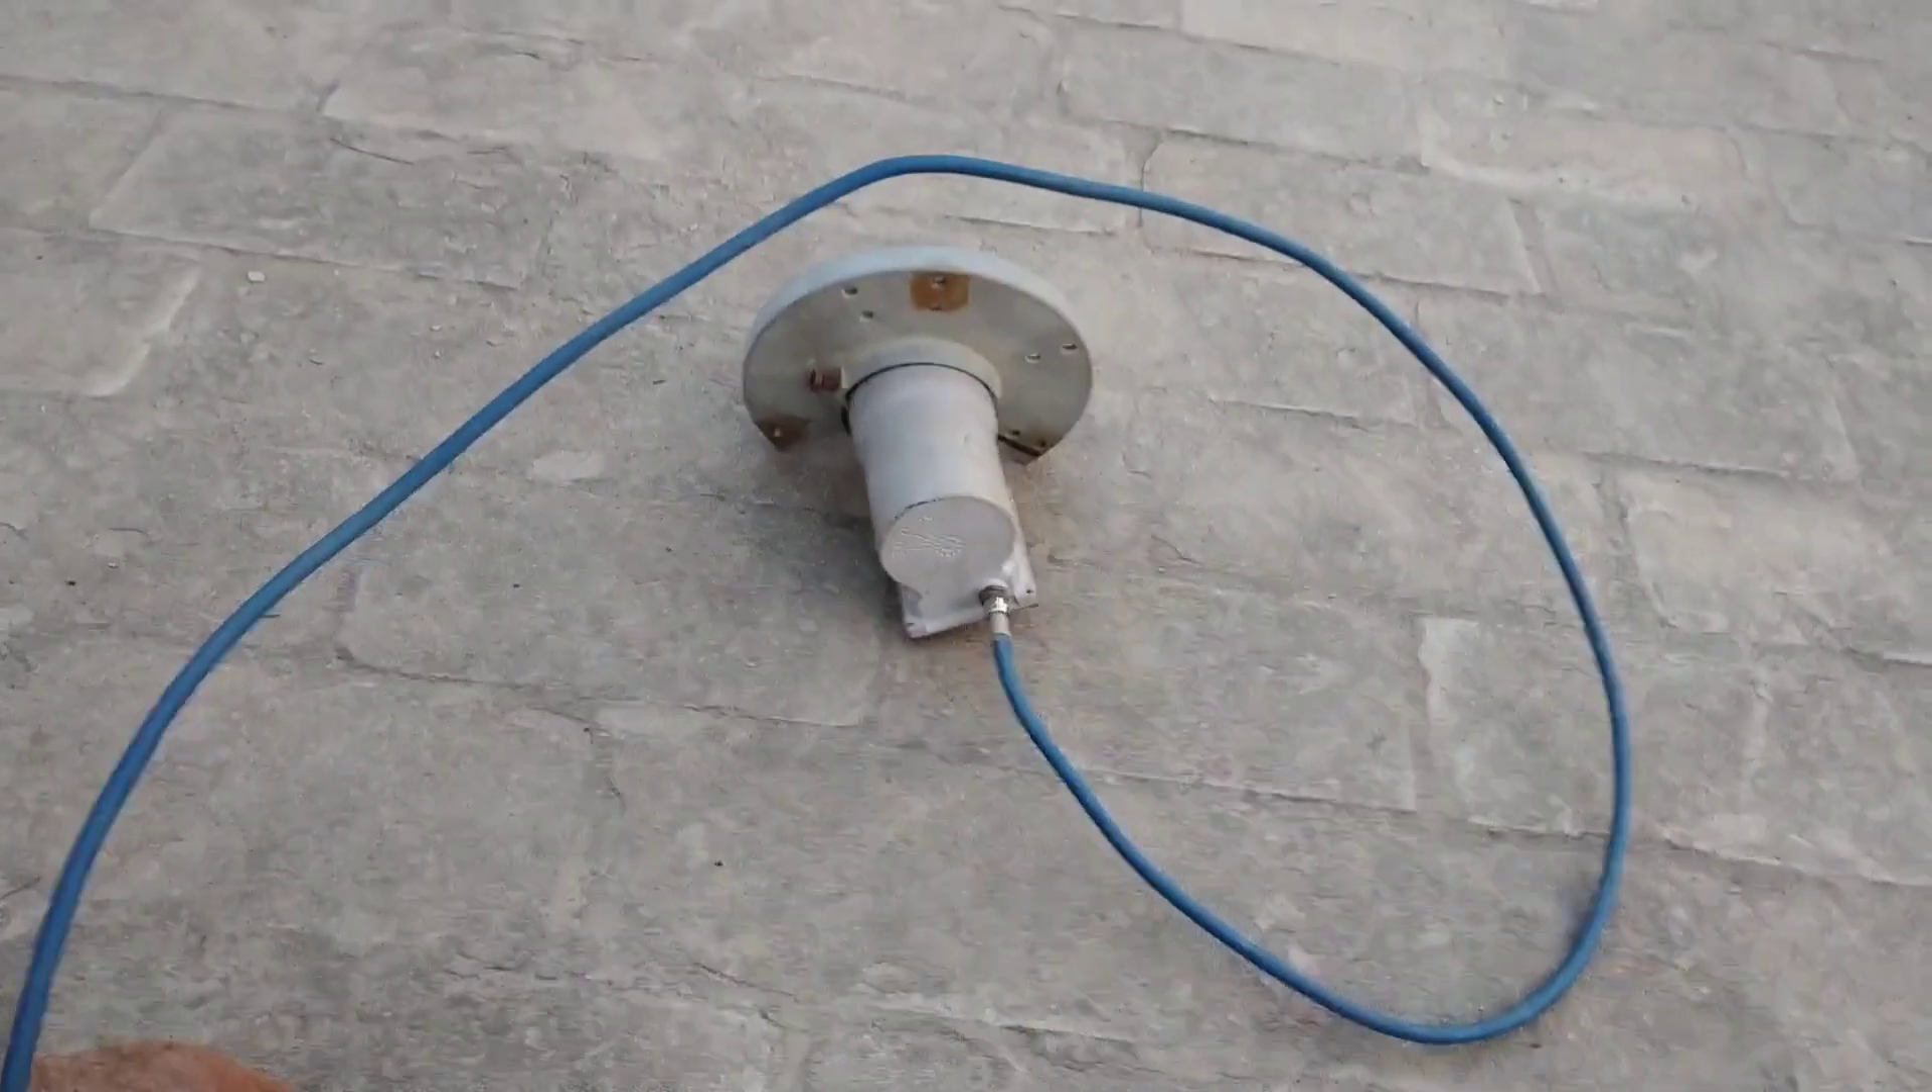چھوٹی سی بلو کلر کی کیبل میں نے لگا رکھی ہے۔